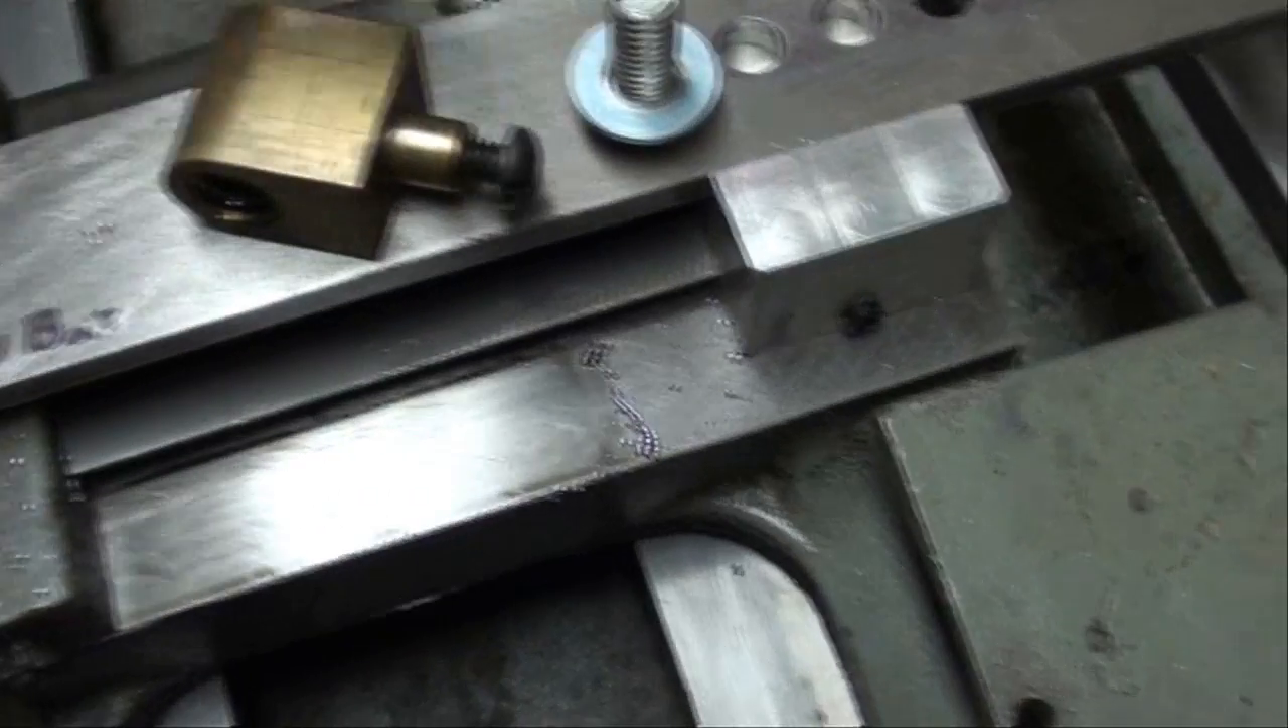You have to remove the brass nut that controls the cross-feed. So that is removed and laid off to the side.